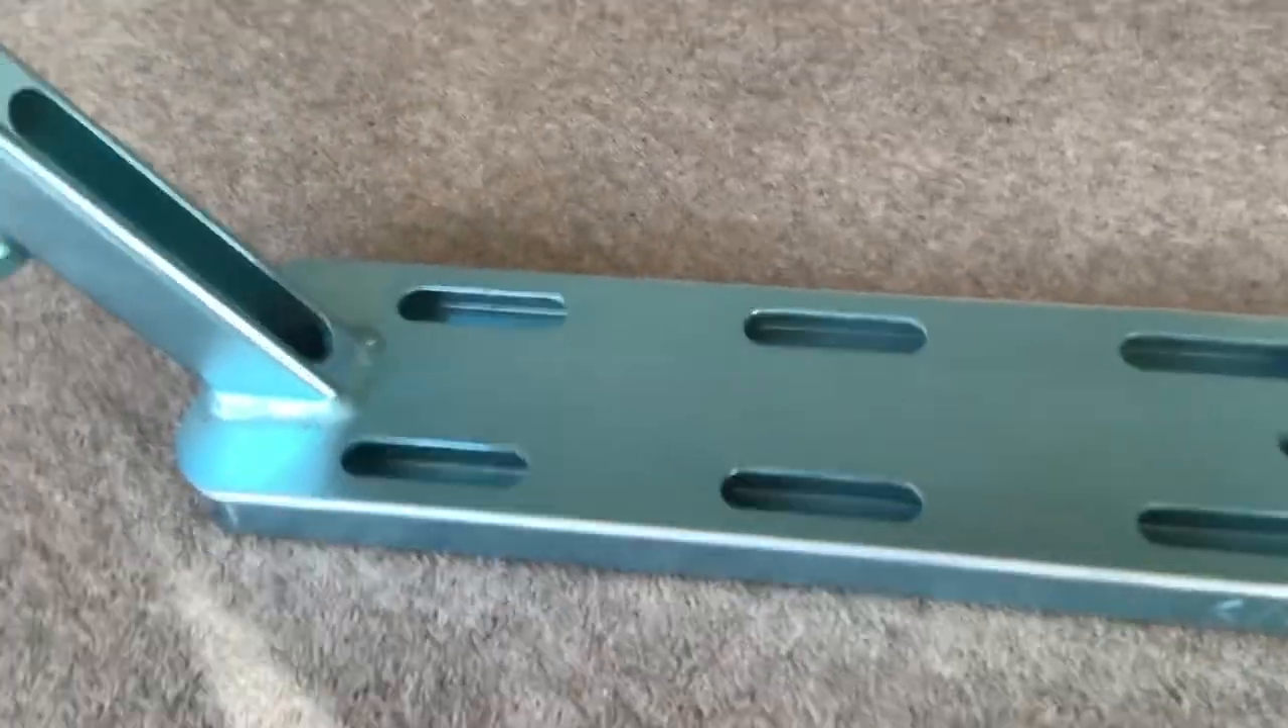So I've now got the old grip tape off.